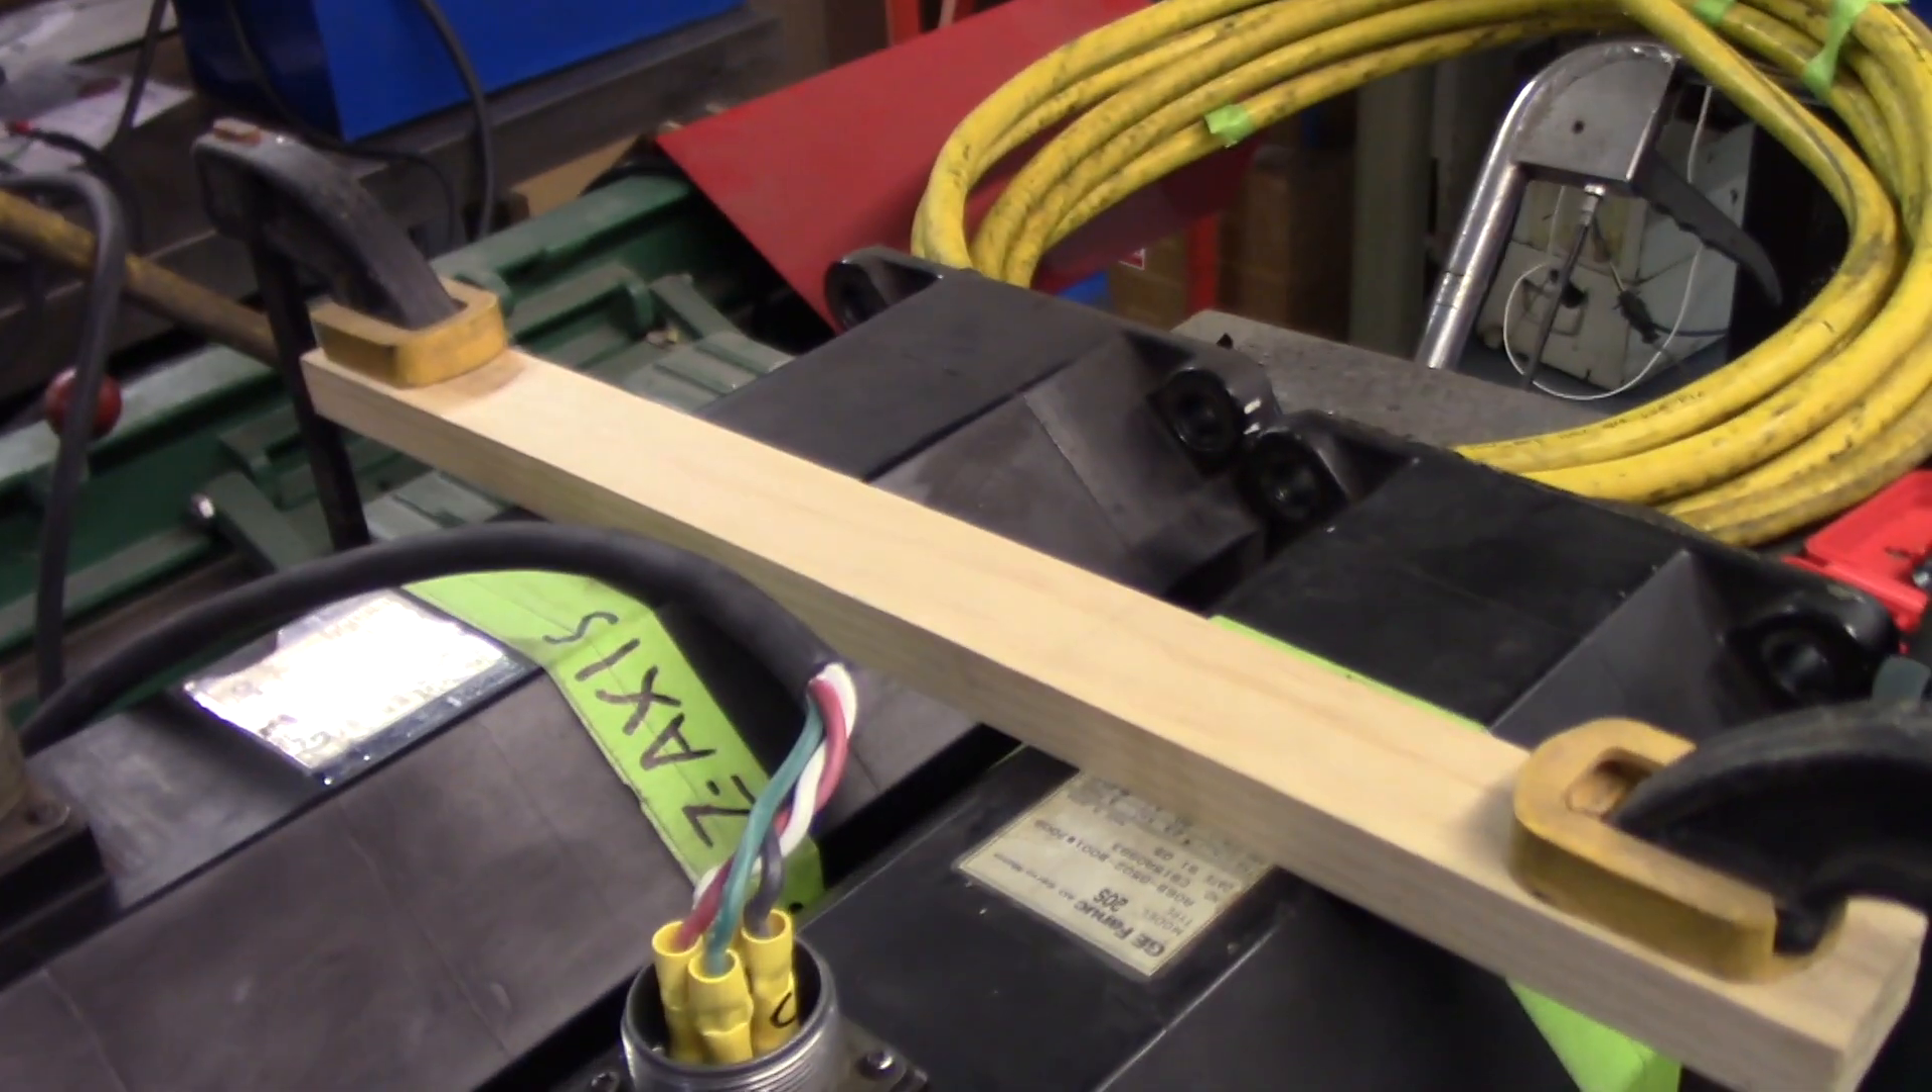So, I took this piece of solid pine across the motors, and I used these quick-grip clamps to clamp them to this table.